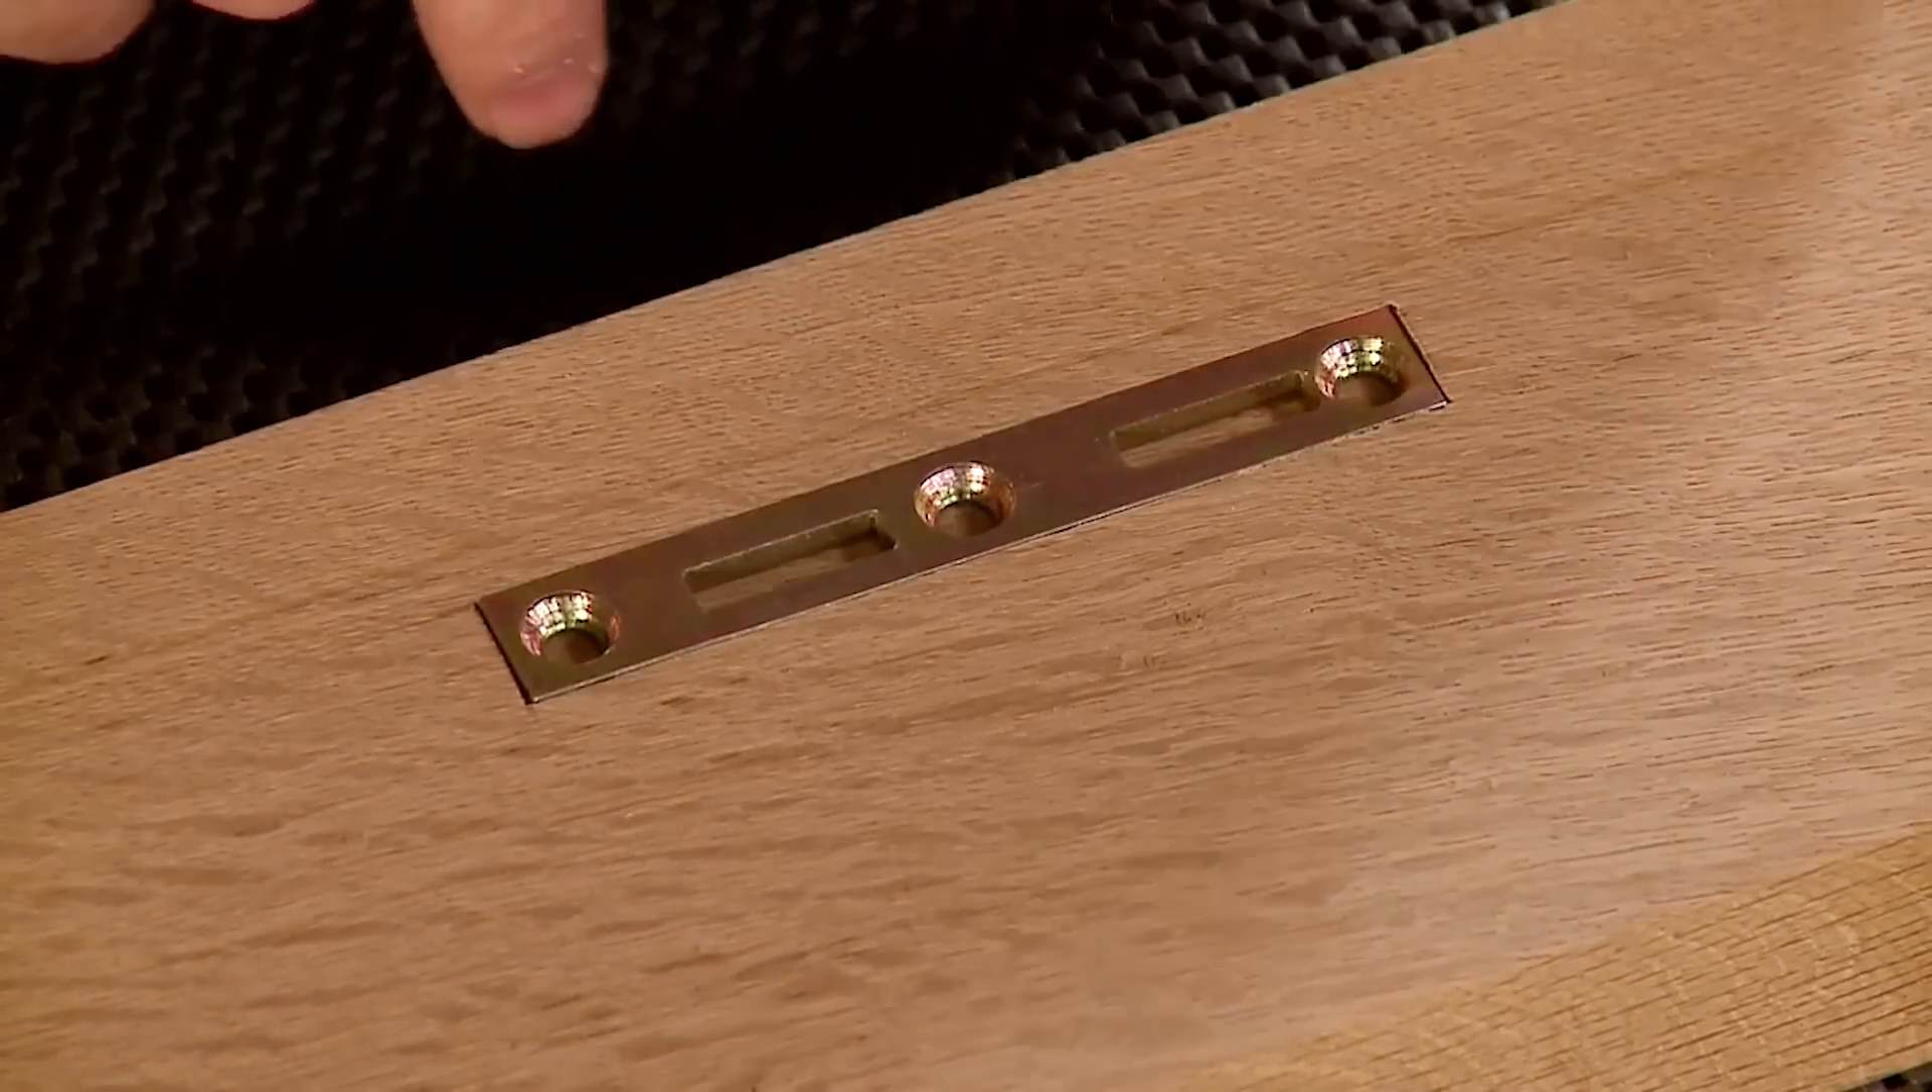There you can see we have a pretty good surface mortise there that the hardware fits into perfectly.